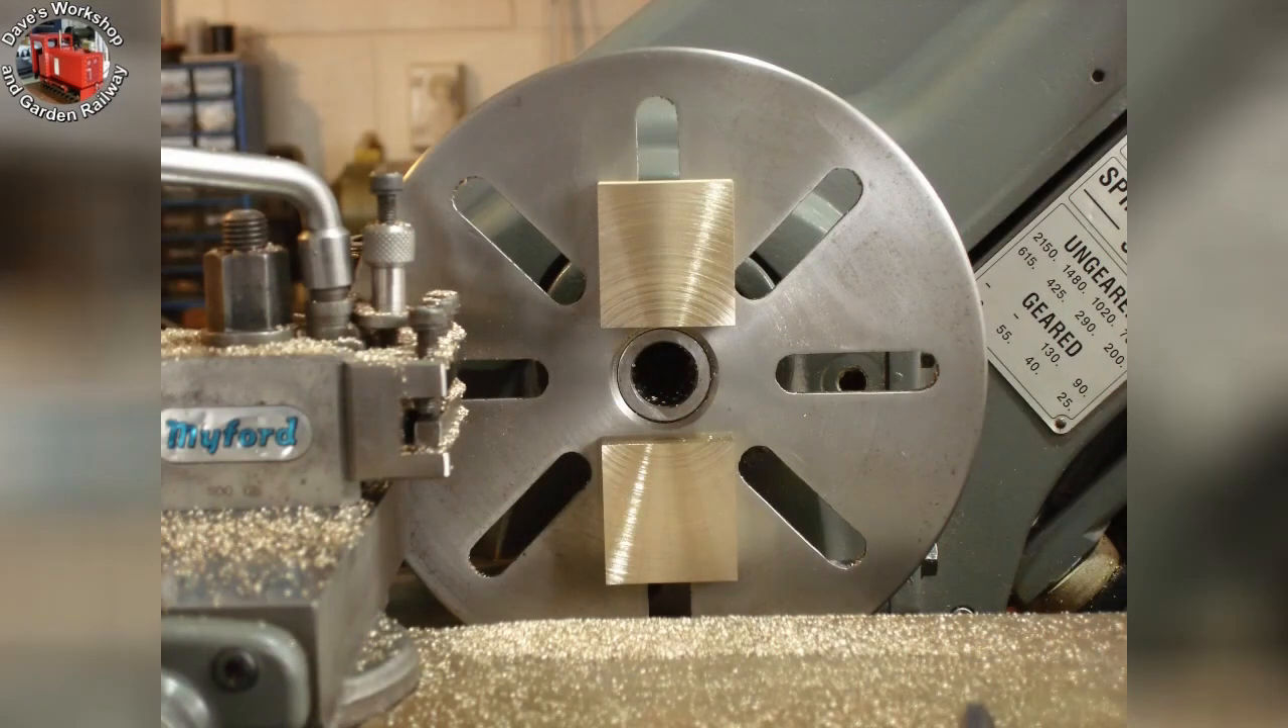Here are the steam chest blanks superglued to the faceplate for facing to thickness.